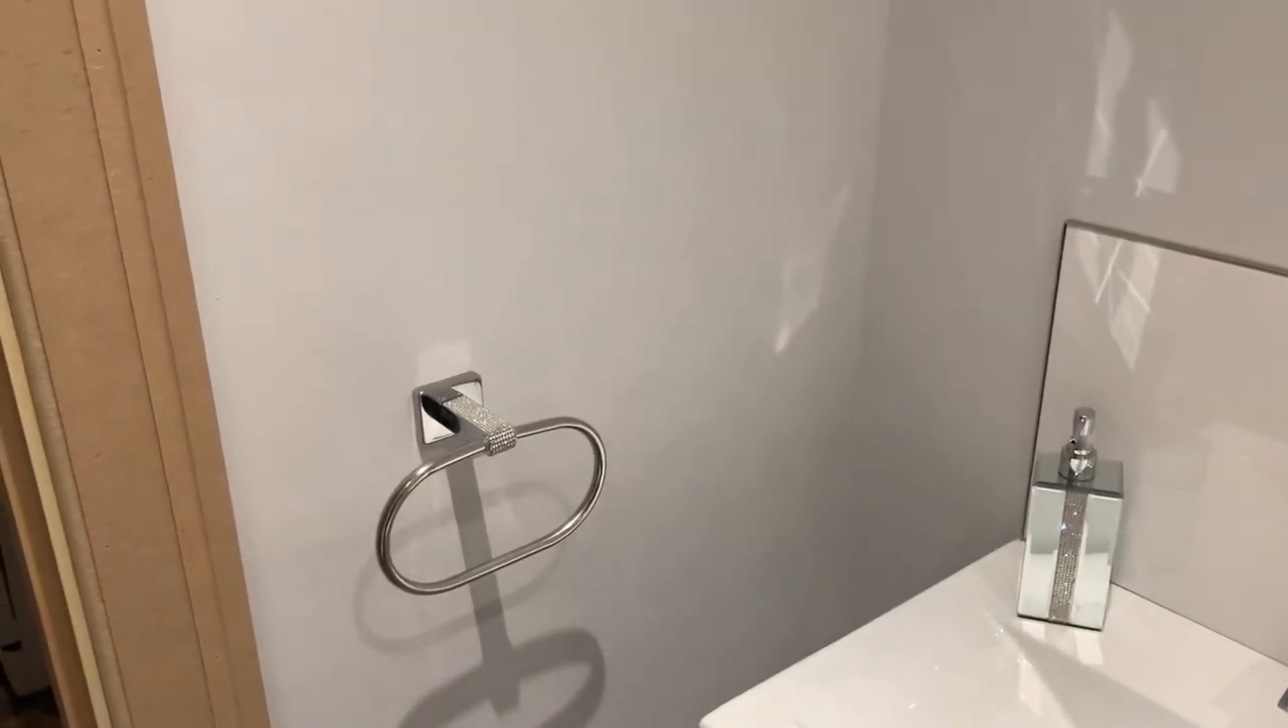Ok so that's the the towel rail put up now and the nice newly decorated bathroom.